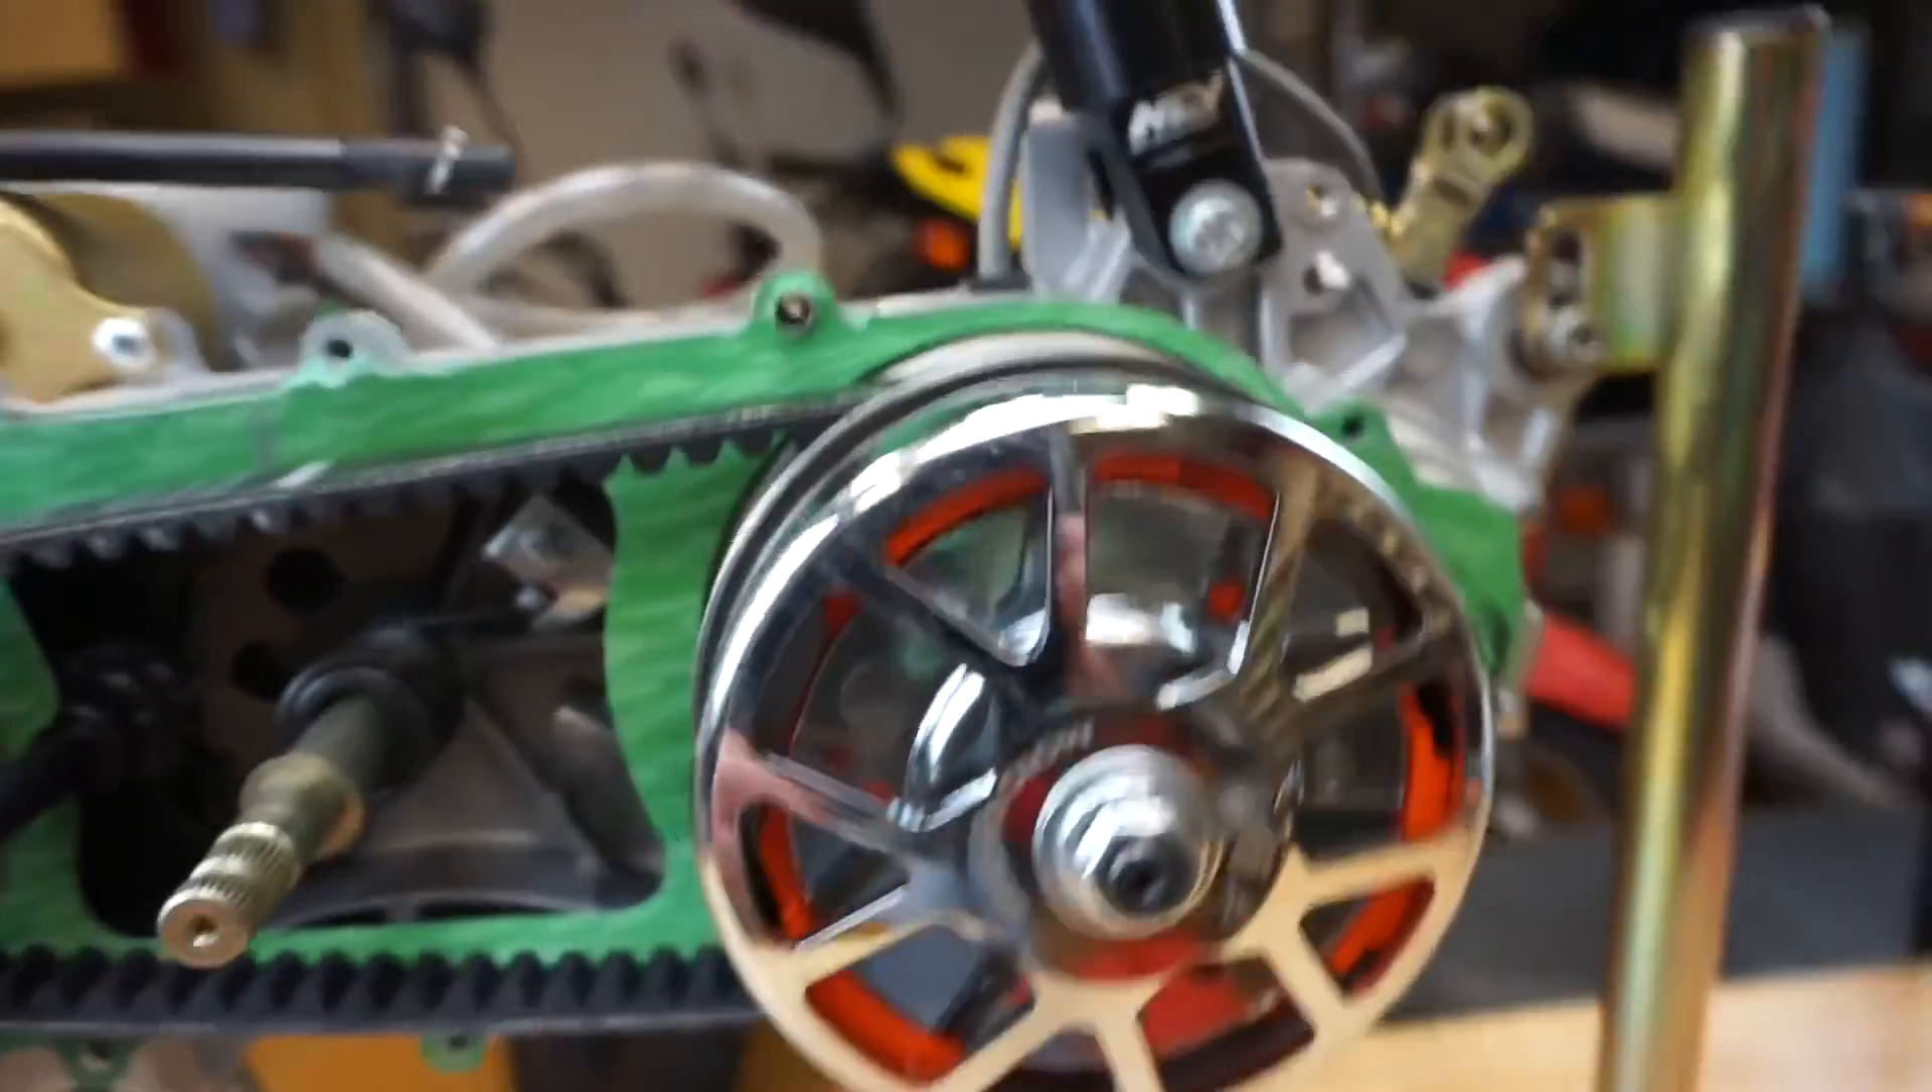I'm going to crank these down but then all i have to do is put the cover back on and we are done.